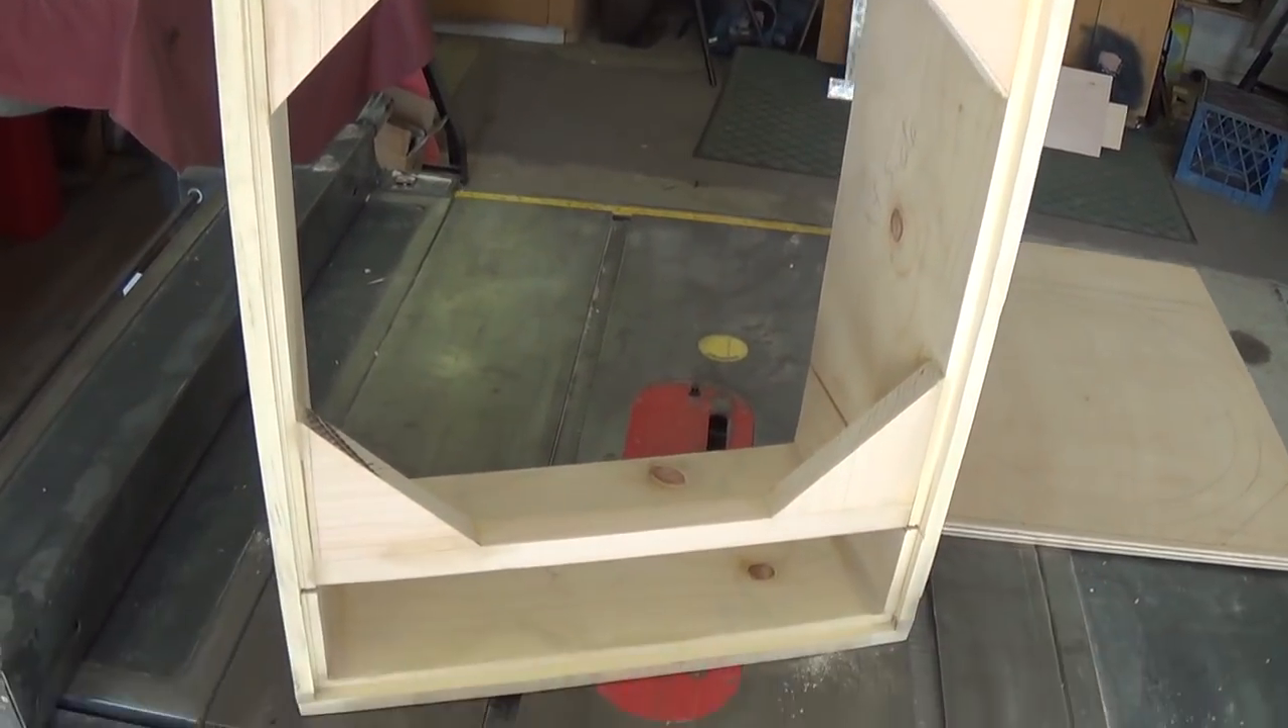I have not done any routering yet, but I've glued together the box joints and put in some gussets here that will make a whole lot more sense in just a minute.